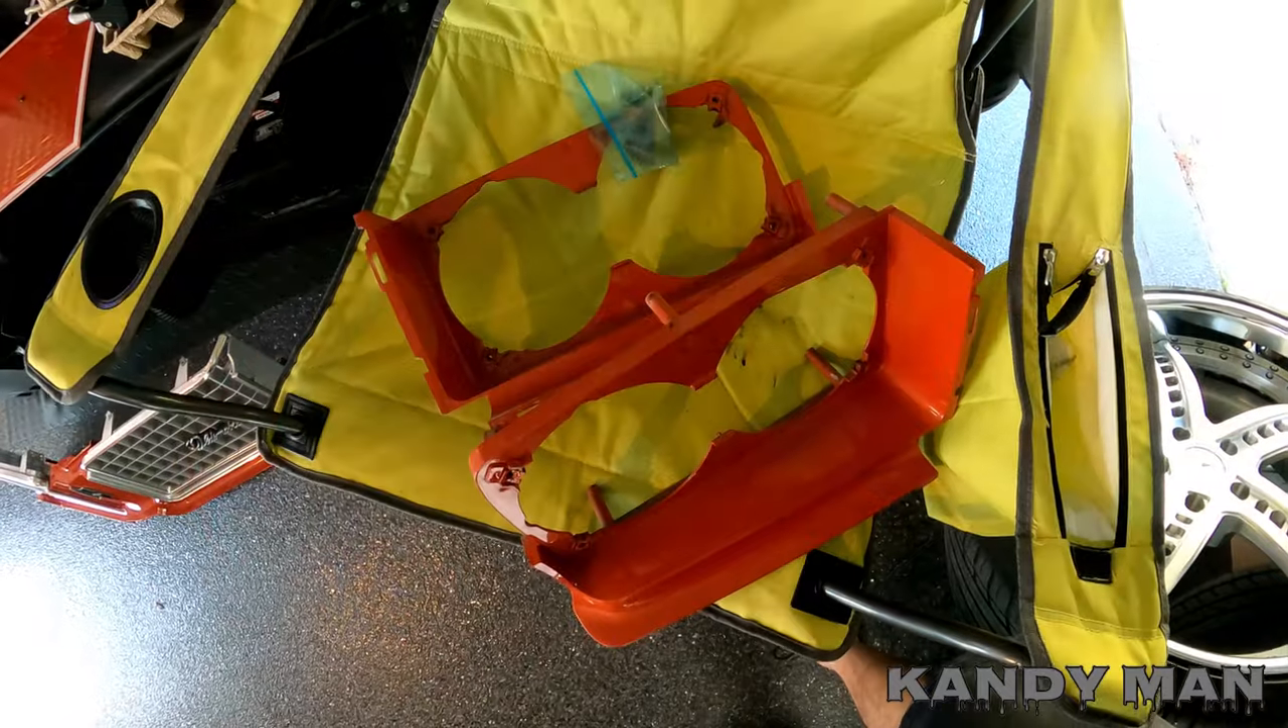All right we got our two headlight bezel painted pieces off.